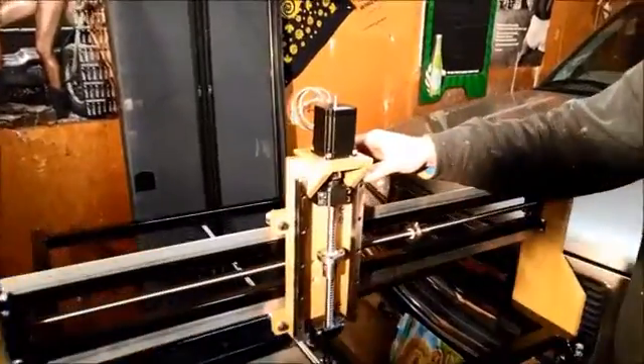As you can see, I've got the Z-axis cart on here.